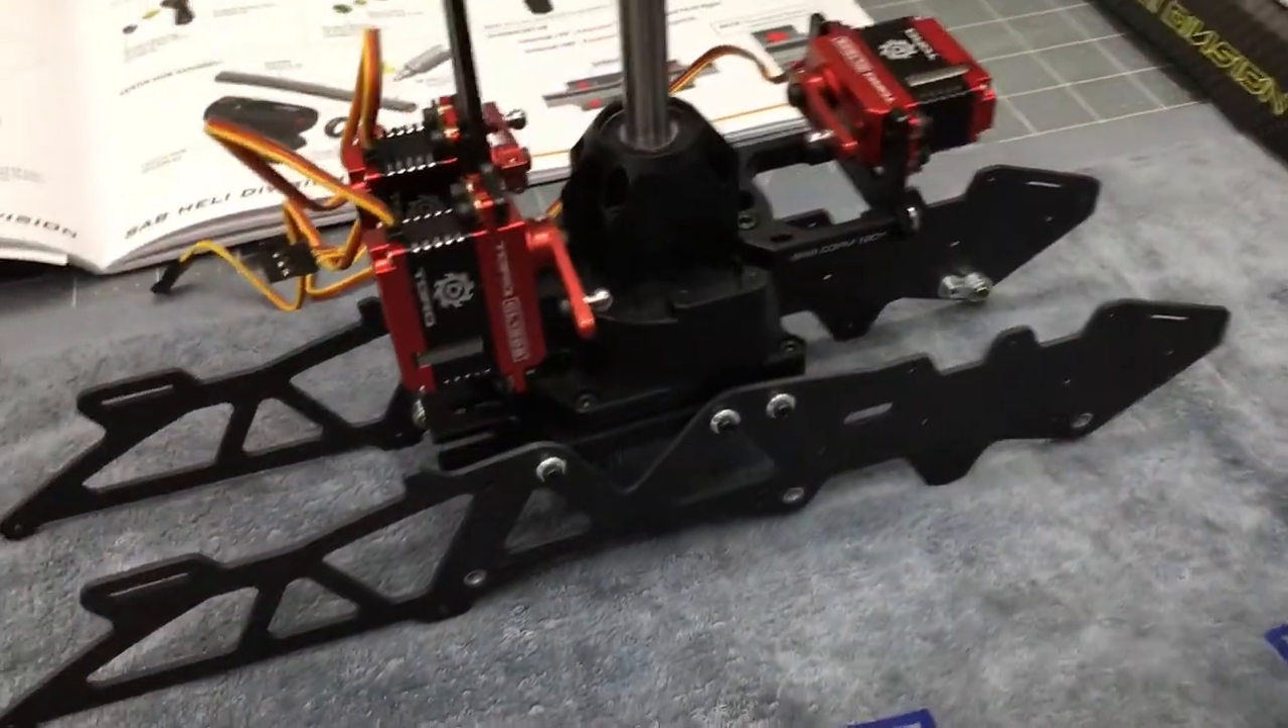So as you can see in part one we left off with getting the cyclic servos done, upper frame sides done, transmission mounted, little grommets and all that good stuff mounted into place.